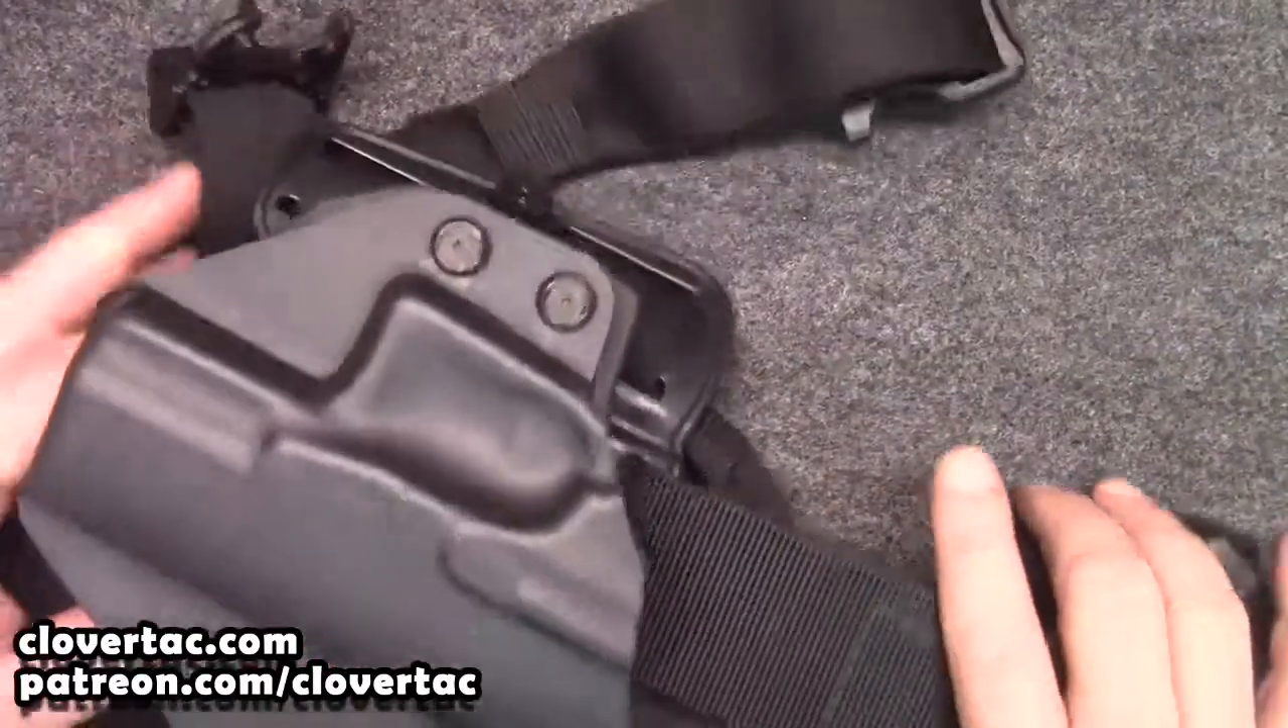We have our screws in place.